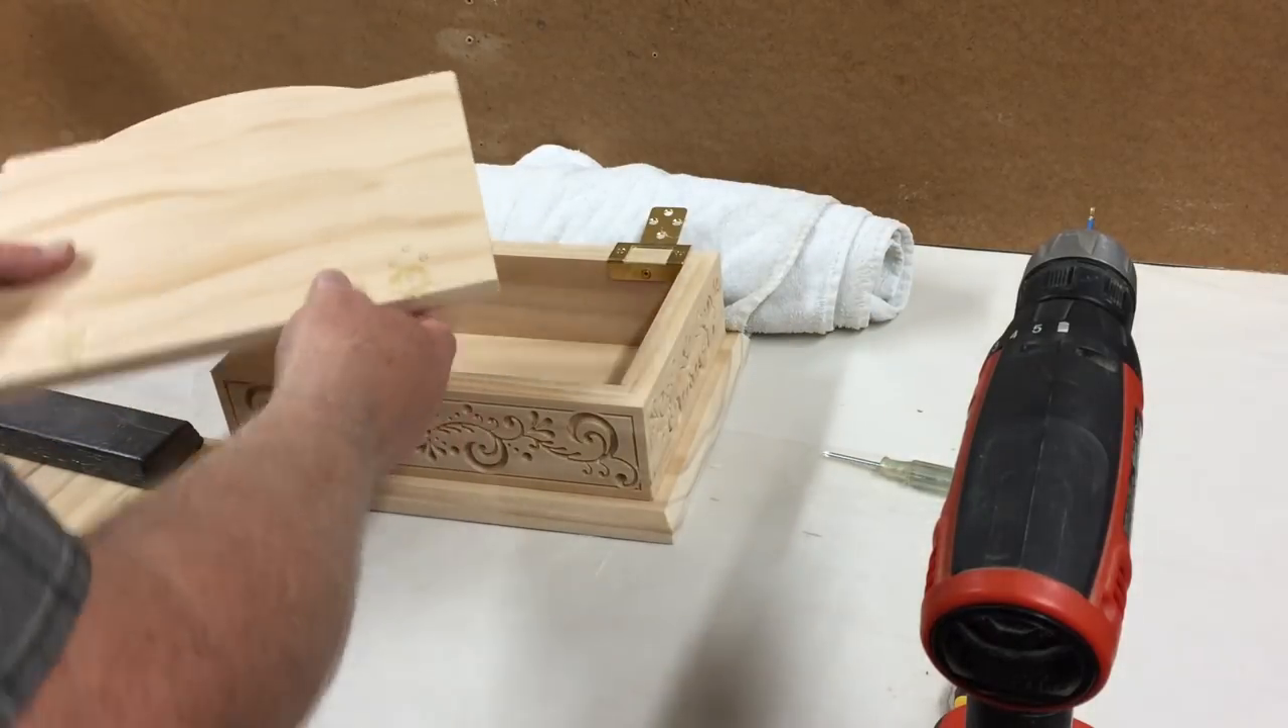I've gone ahead and removed the lid from the hinge.